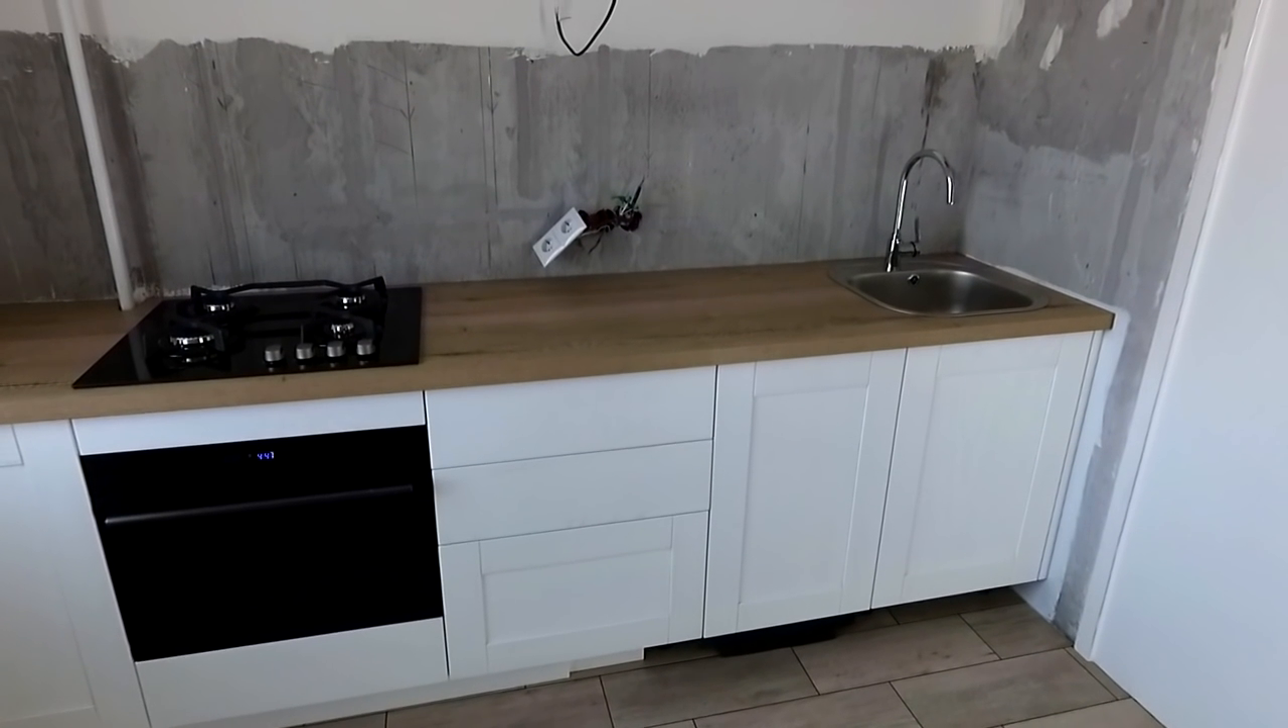Я уже собрал нижние ящики и установил столешницу.